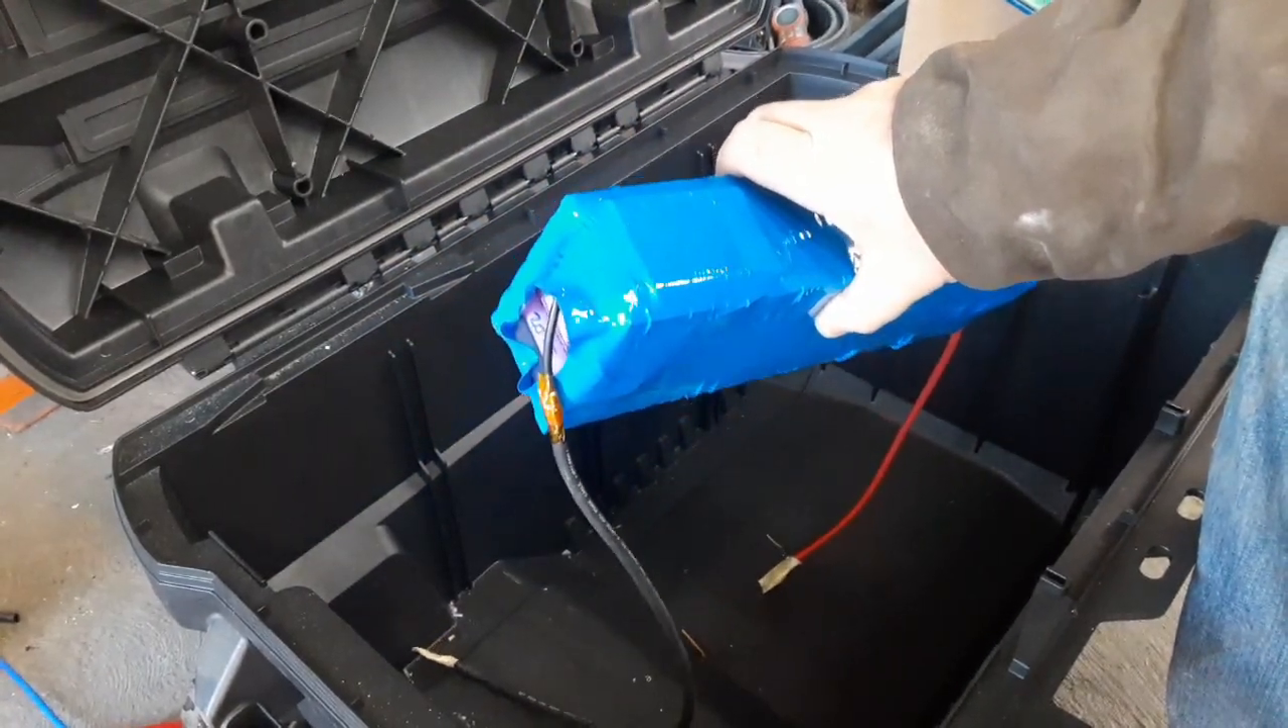Just got all my wires soldered on and it's shrink wrapped.